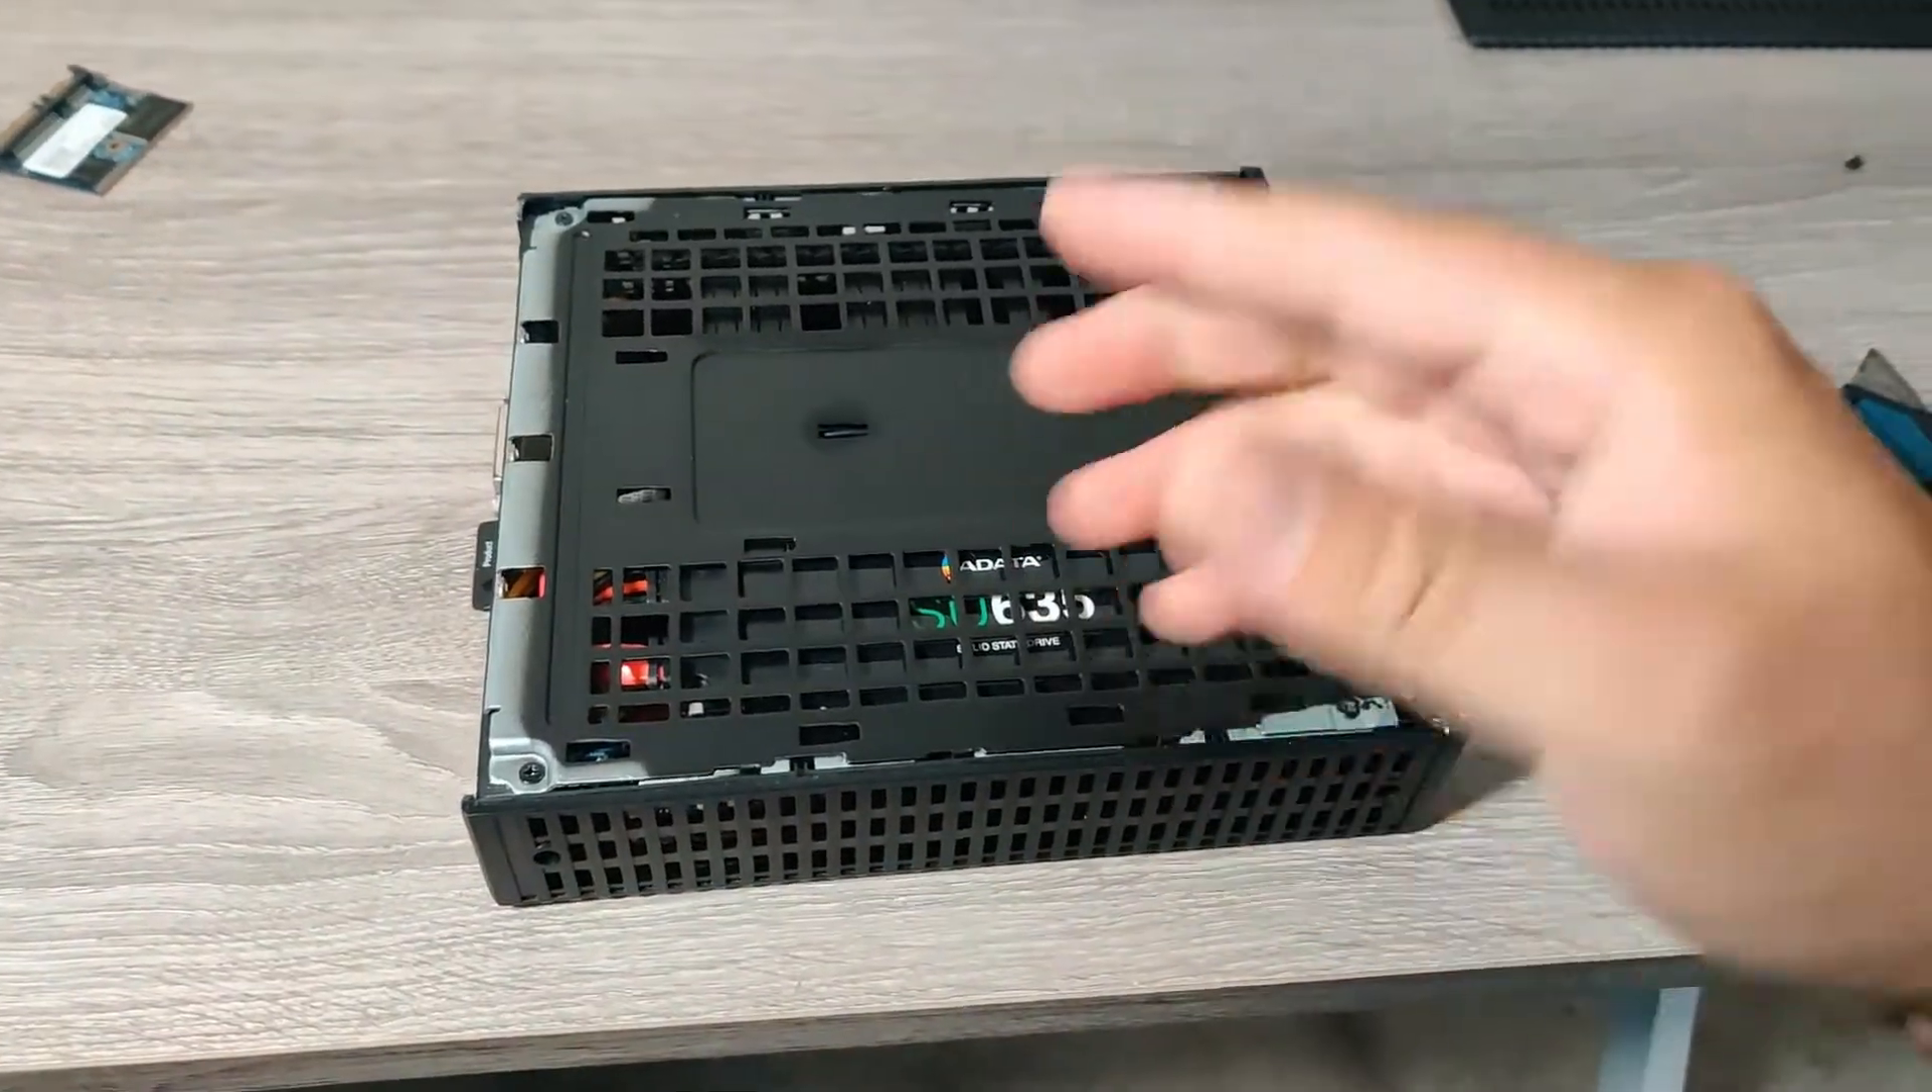So I ended up flipping the SSD so that you can see the logo through the grill here.